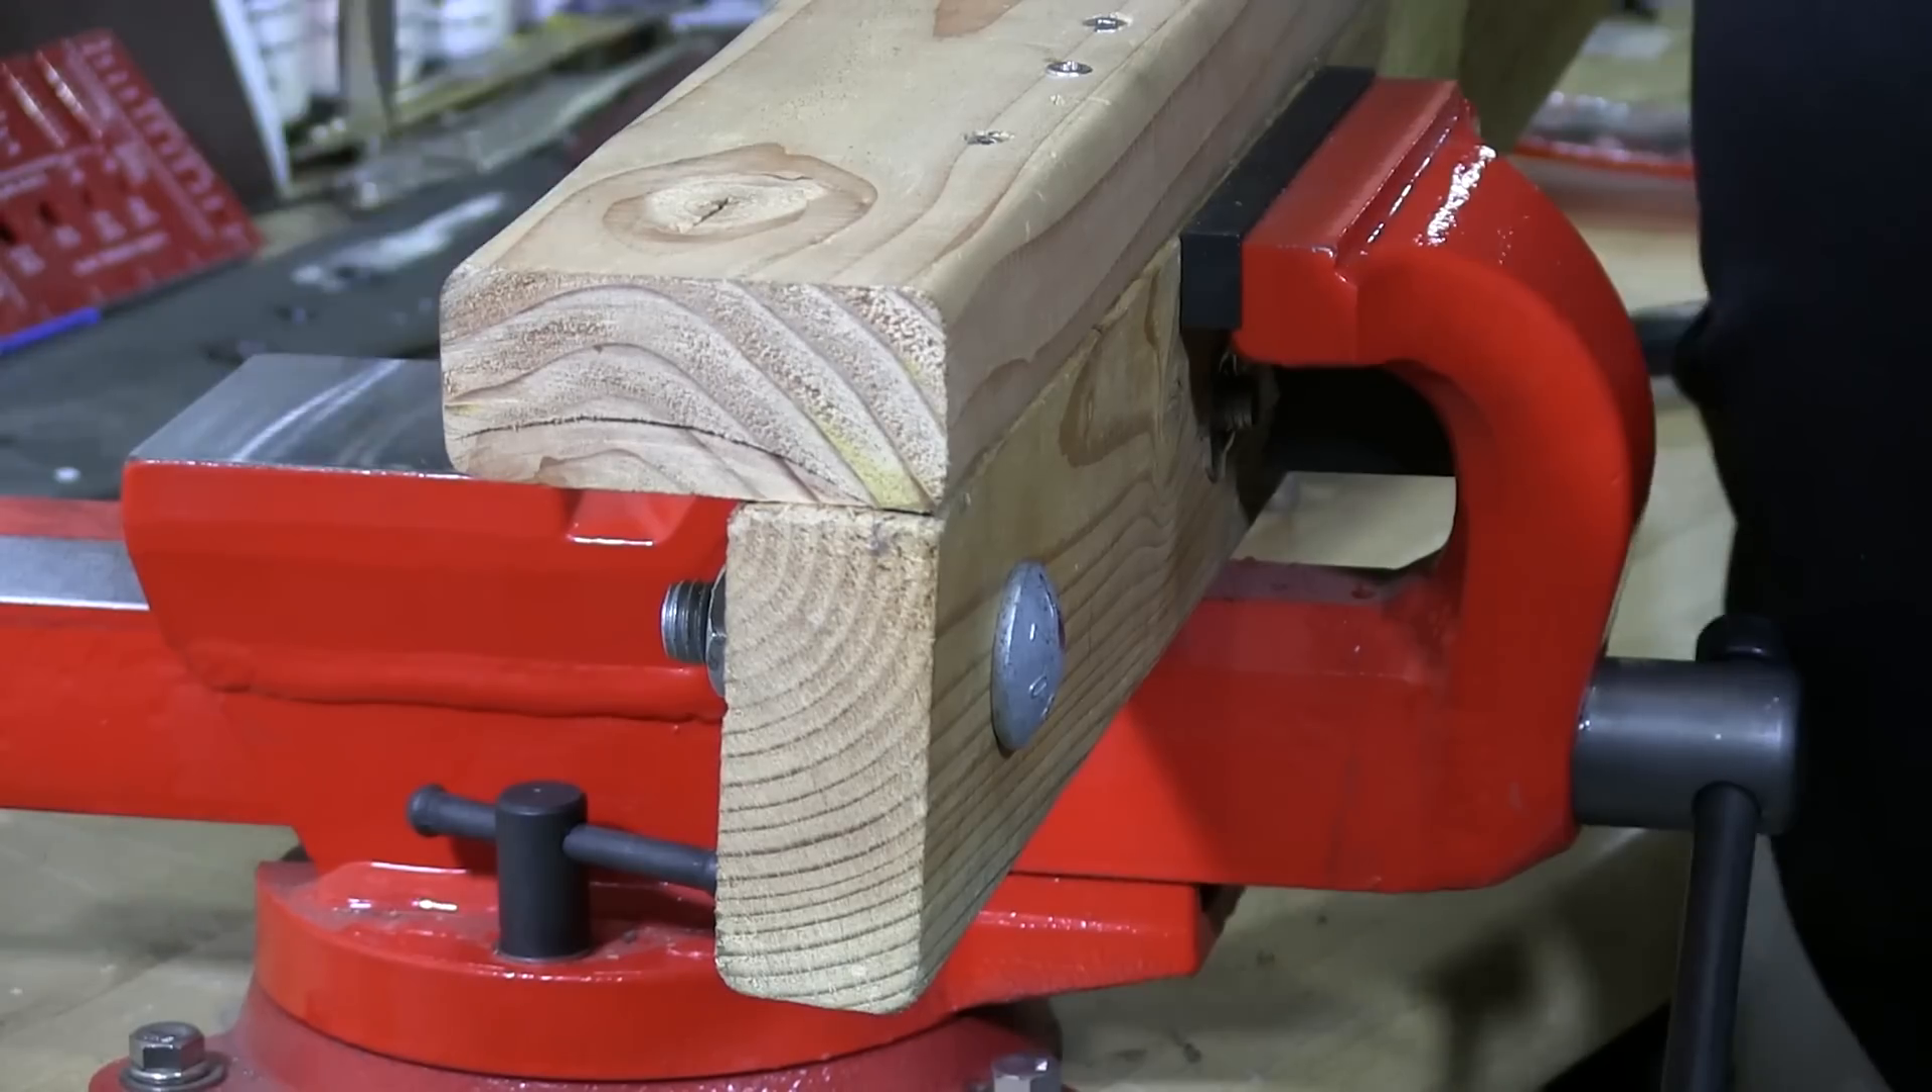So as you can see here the head is nice and flush with the wood. That's typically the way that a carriage bolt should be completed and finished.